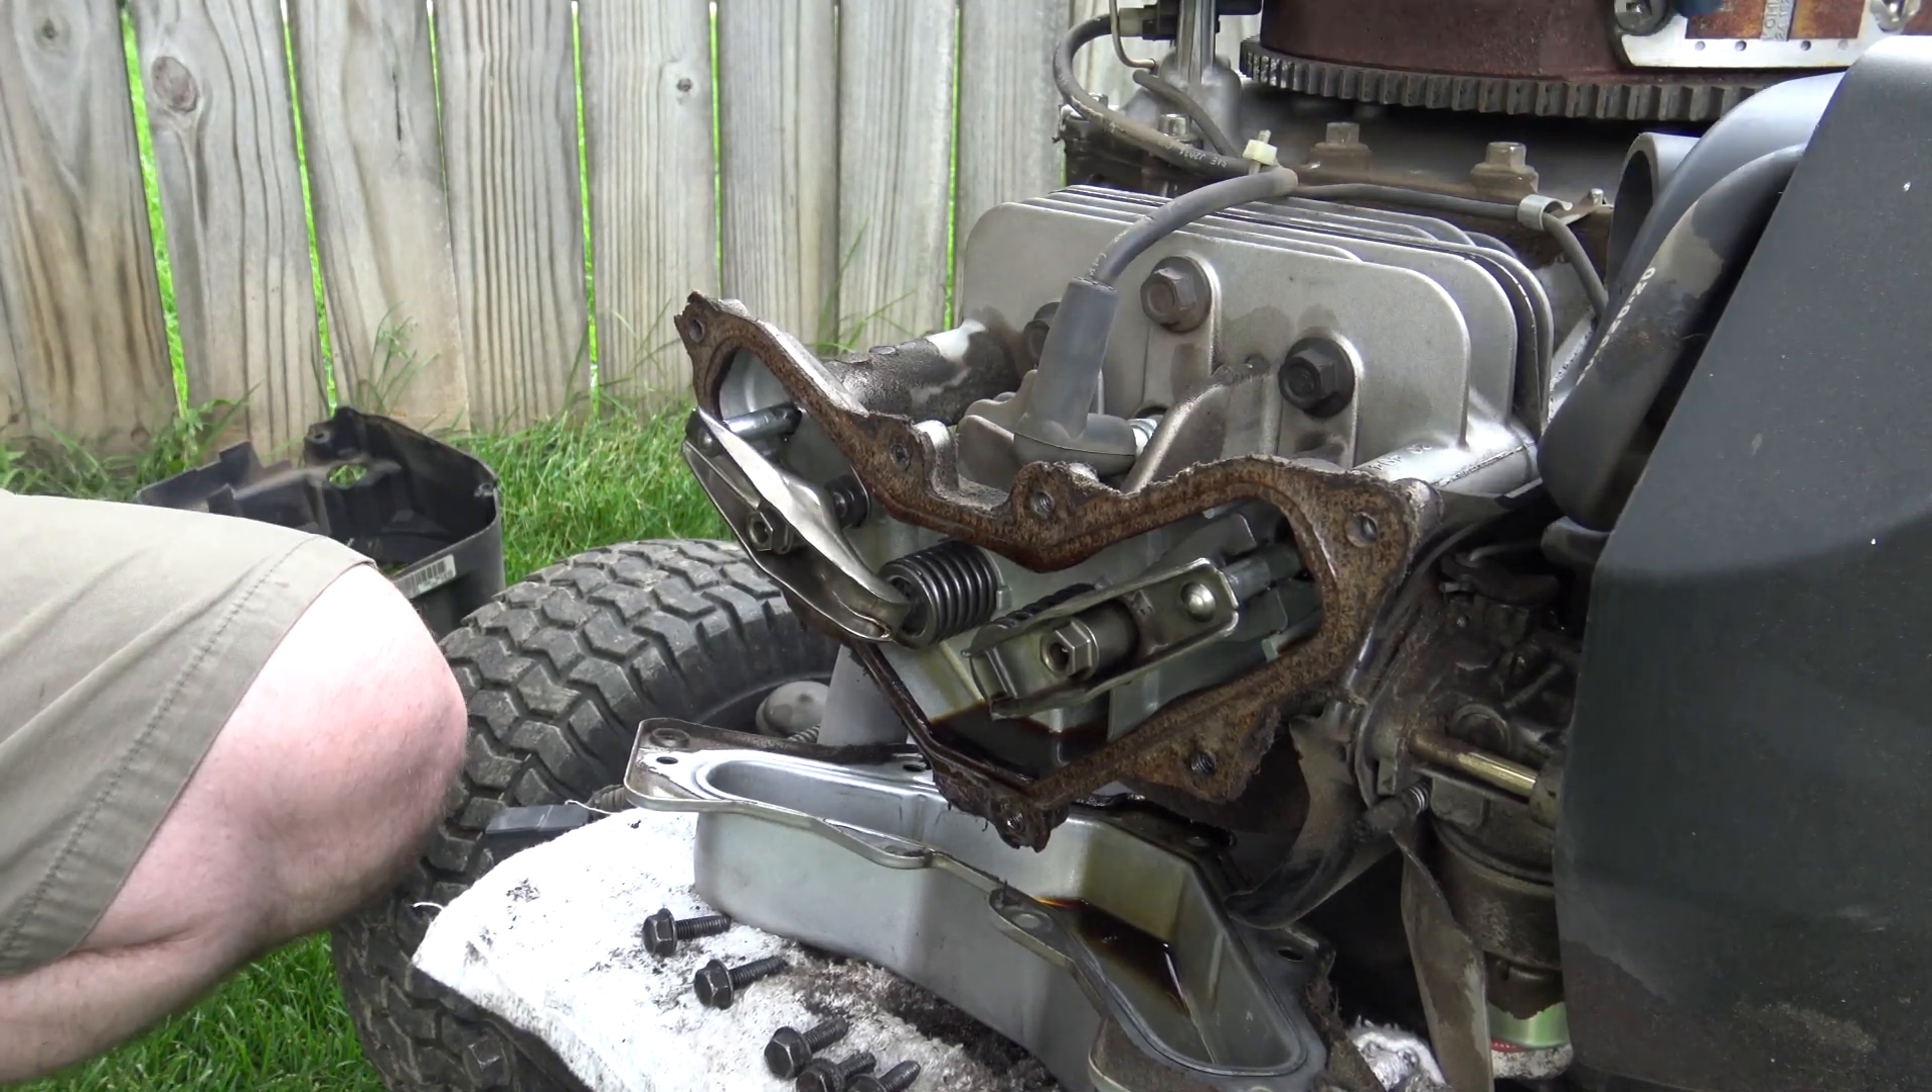And now we can see the old gasket We need to remove.